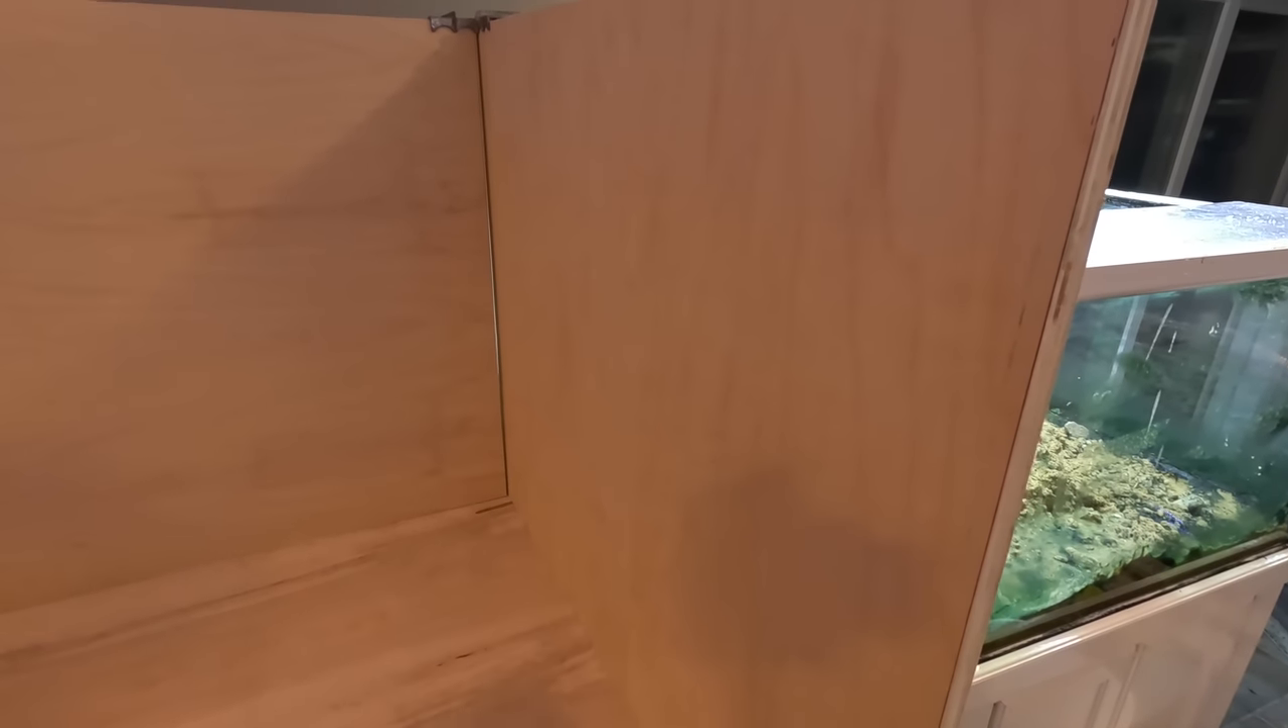Now obviously you see a seam there. That's just because there's just one little clamp holding it up top. It's not really connected in any real way.